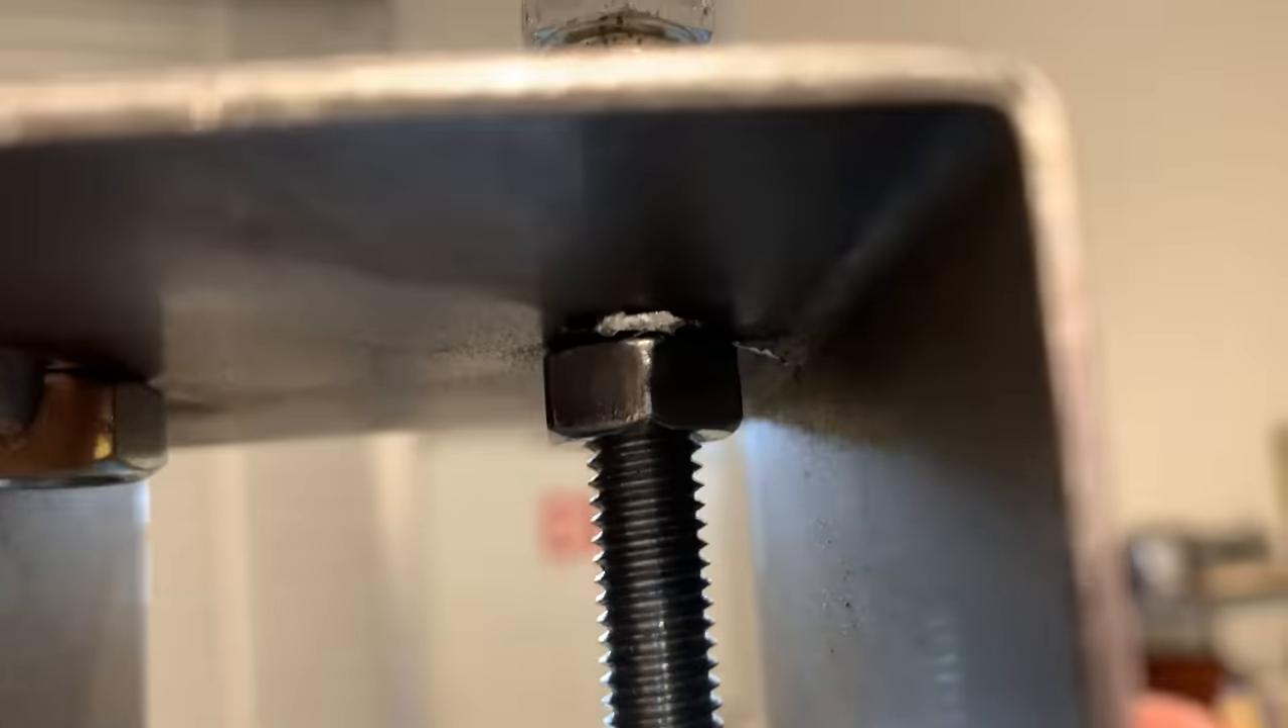And if I hold it up to the light, there's almost no light gap behind the nut, so it's pretty tight against the wall.